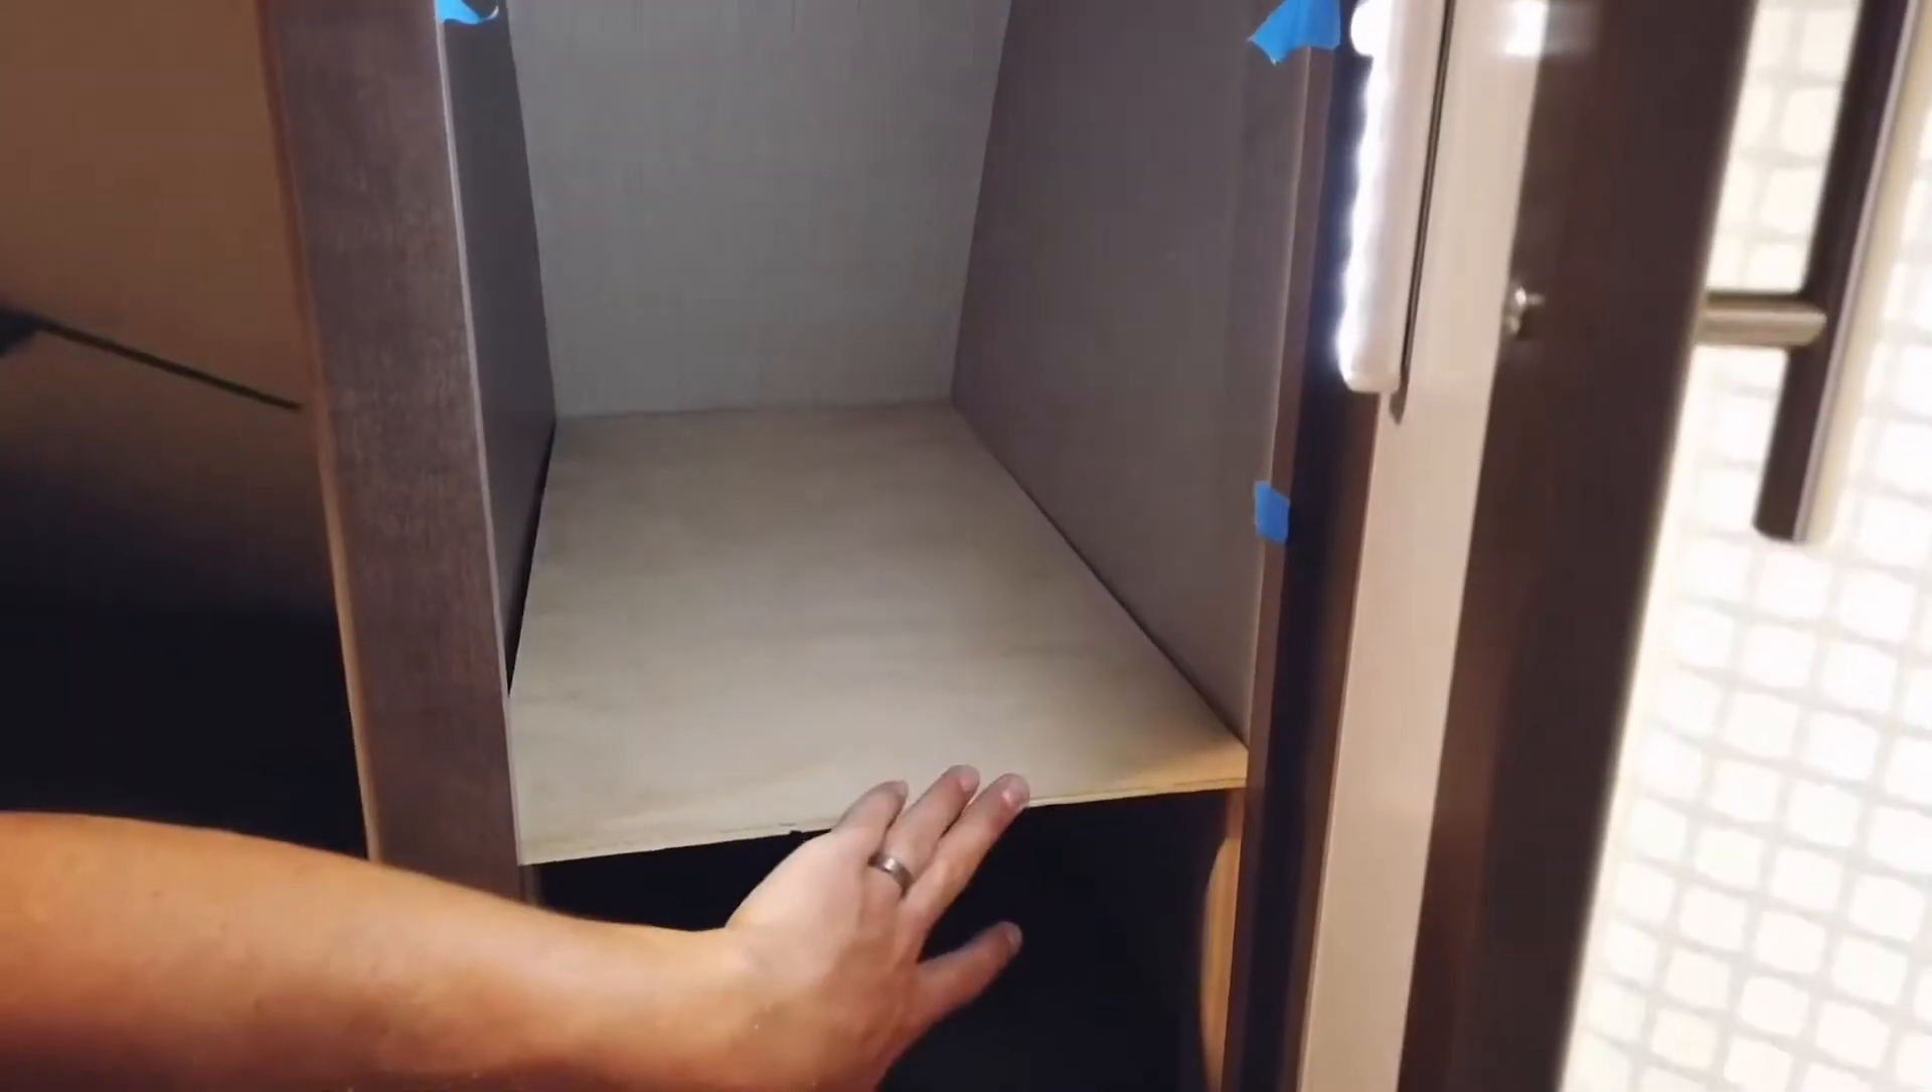Perfect fit. Okay the first shelf is in.